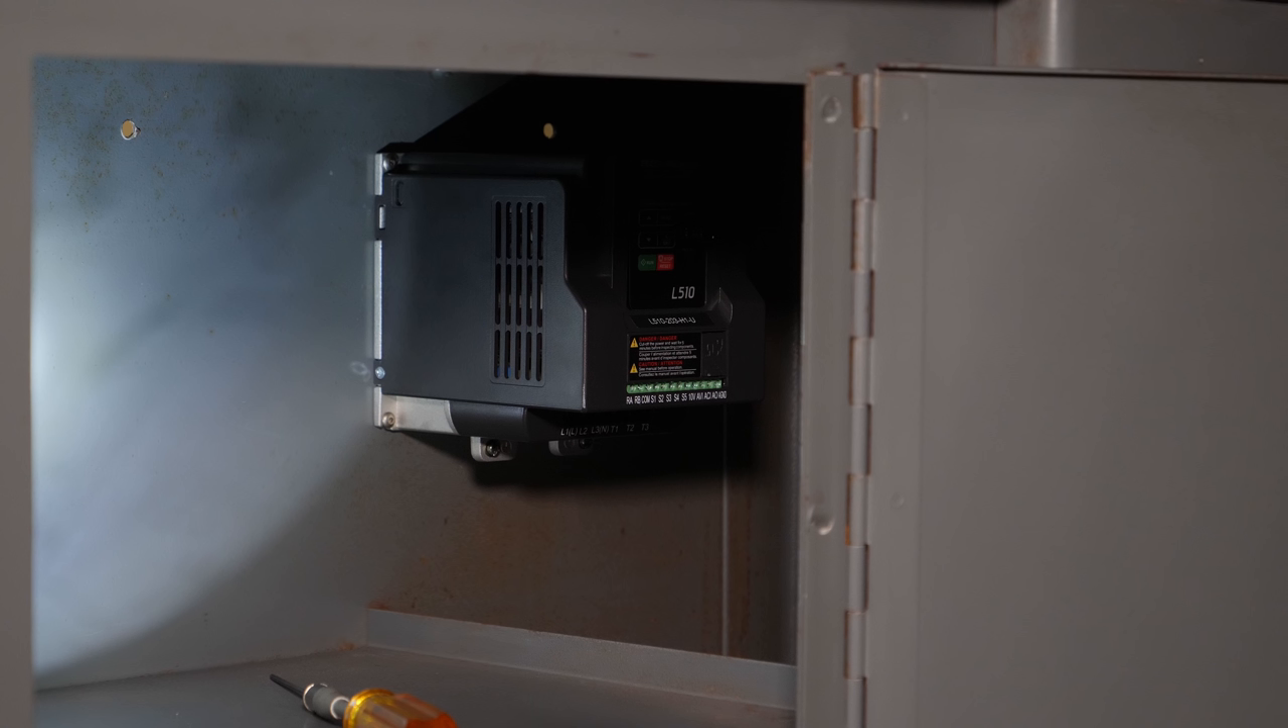So there's the VFD mounted in a dead space.